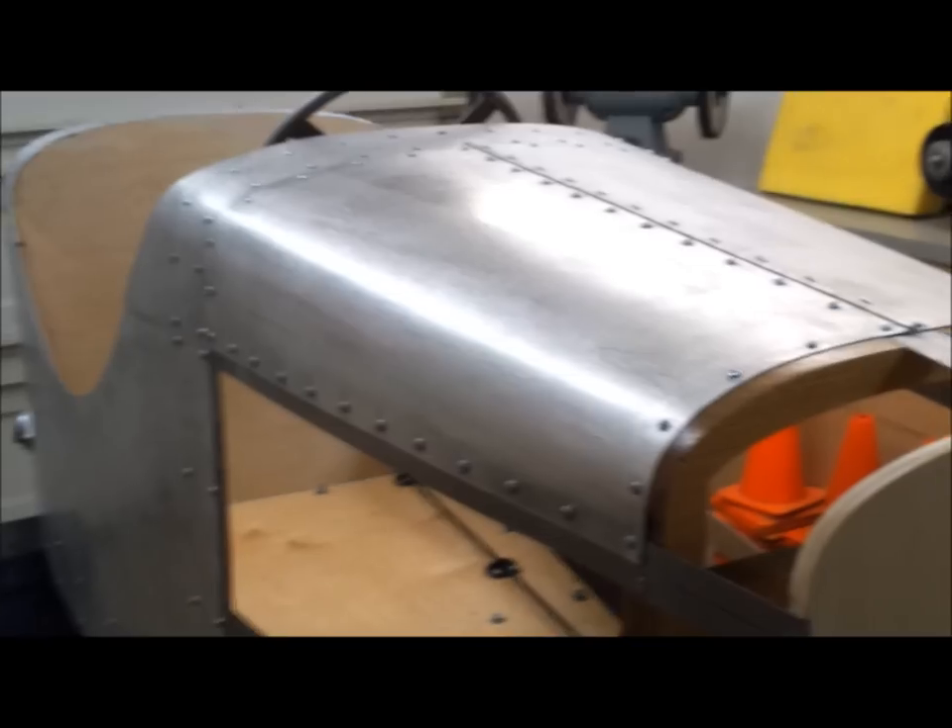It took me a while but I got both the halves of the hood installed now.